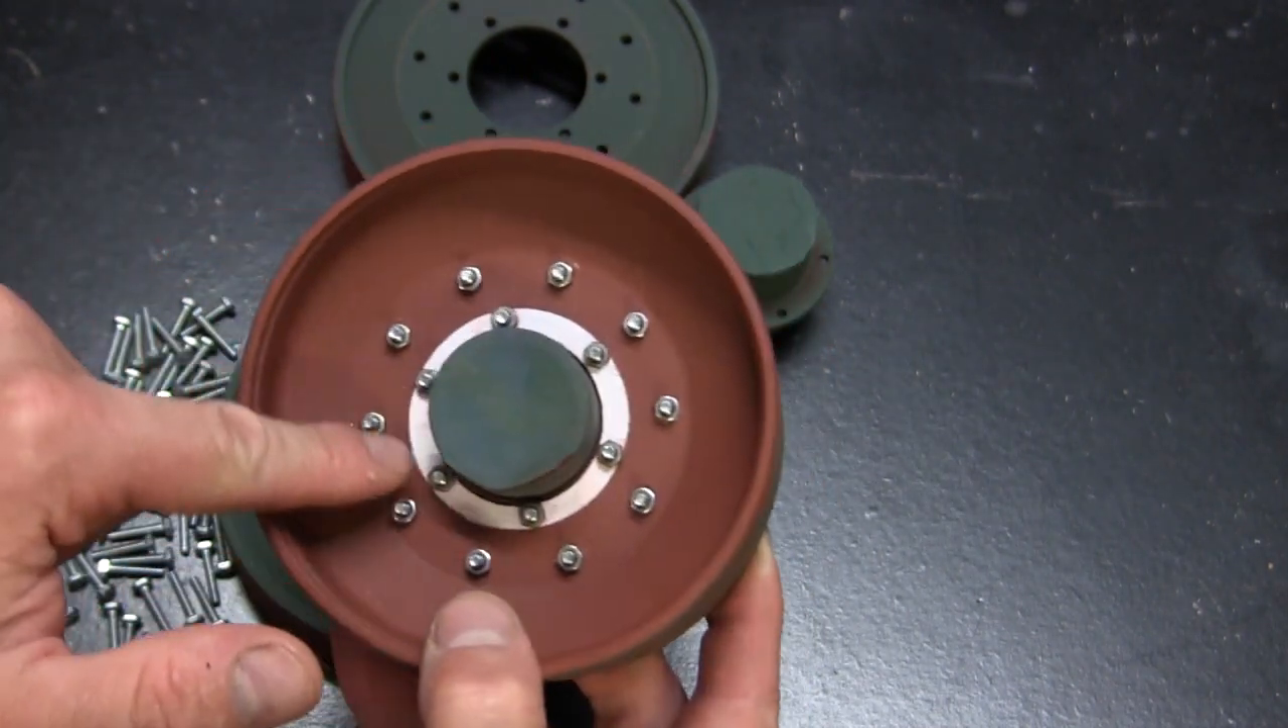Now, the only addition that I made was that of this center ring that we have here.